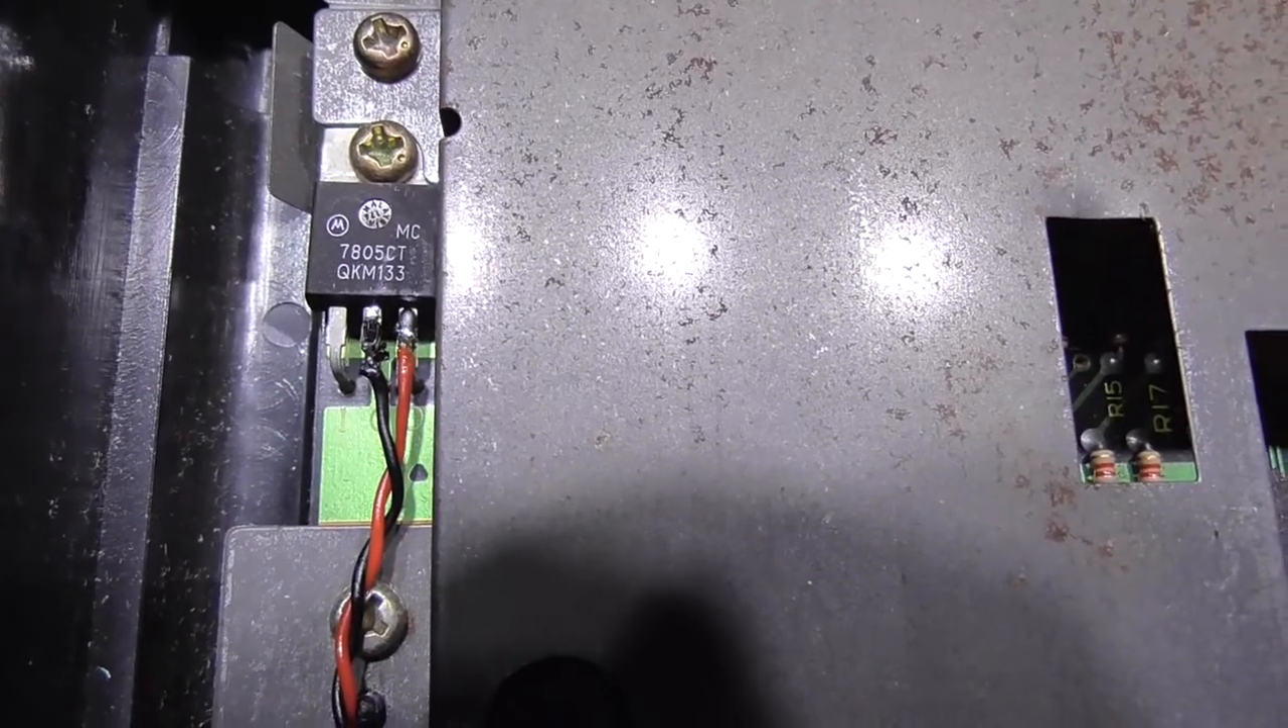As you can see I'm all wired into the voltage regulator.